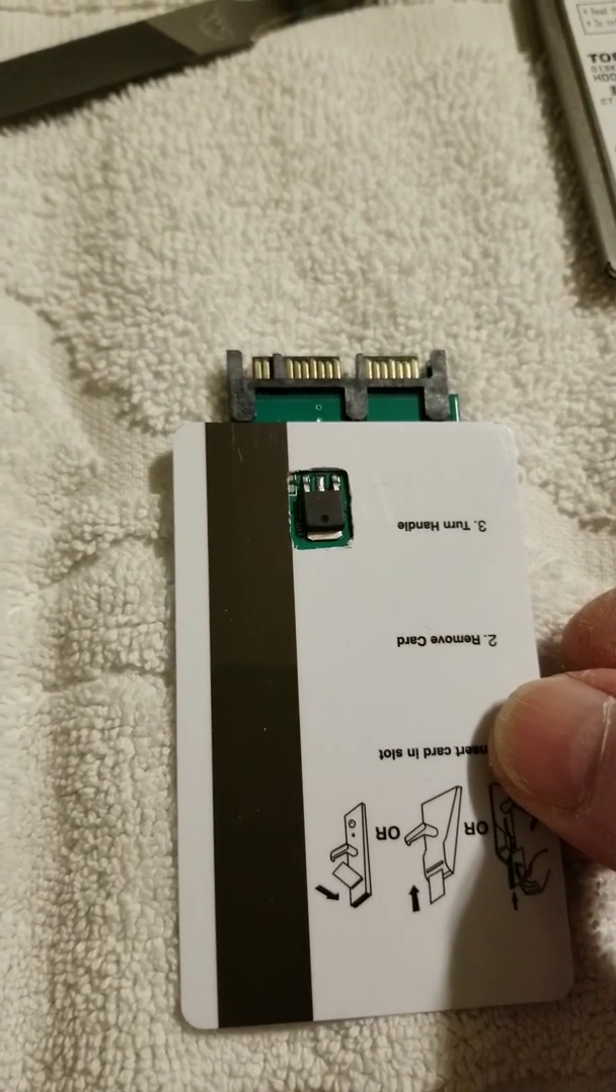I've relieved out the plastic on the one card and you can see it fits over that pretty good and that's just about the orientation we want right there.